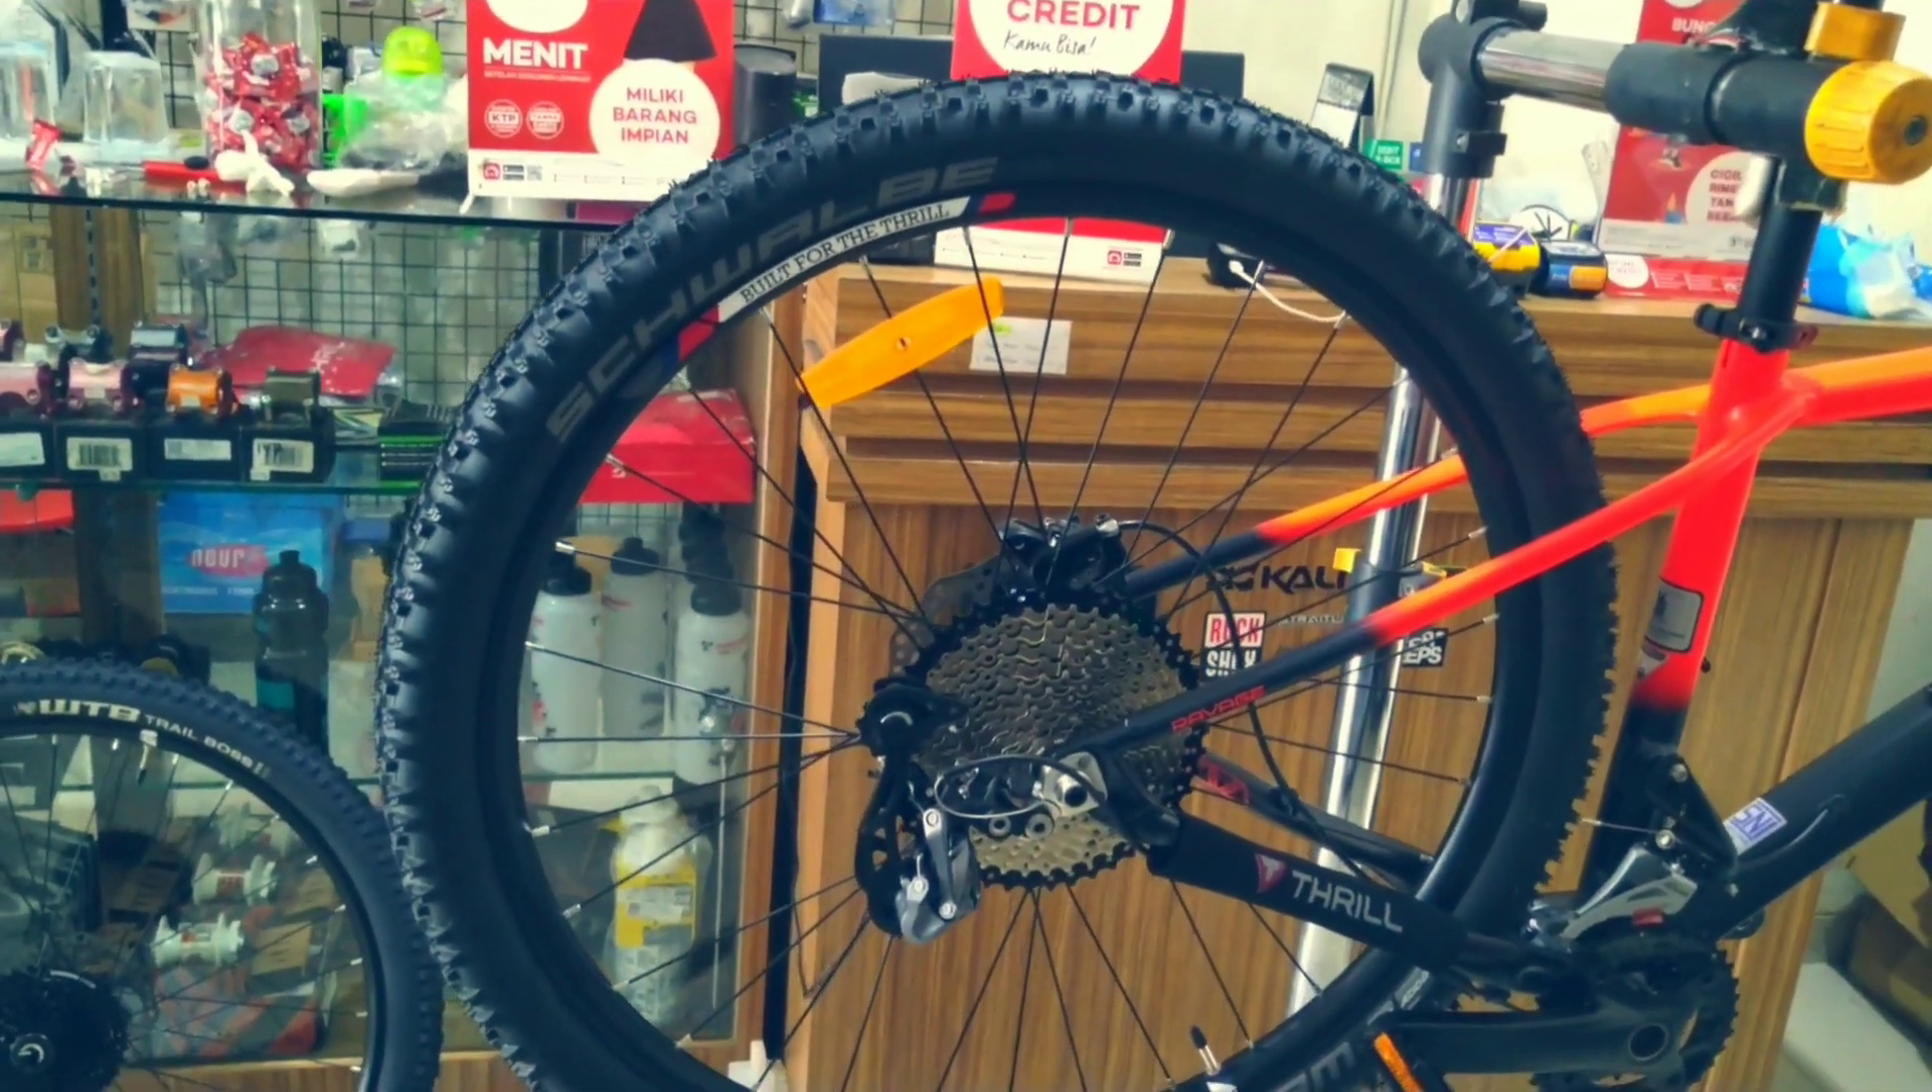Ini sudah terpasang untuk wheel set bagian belakangnya.